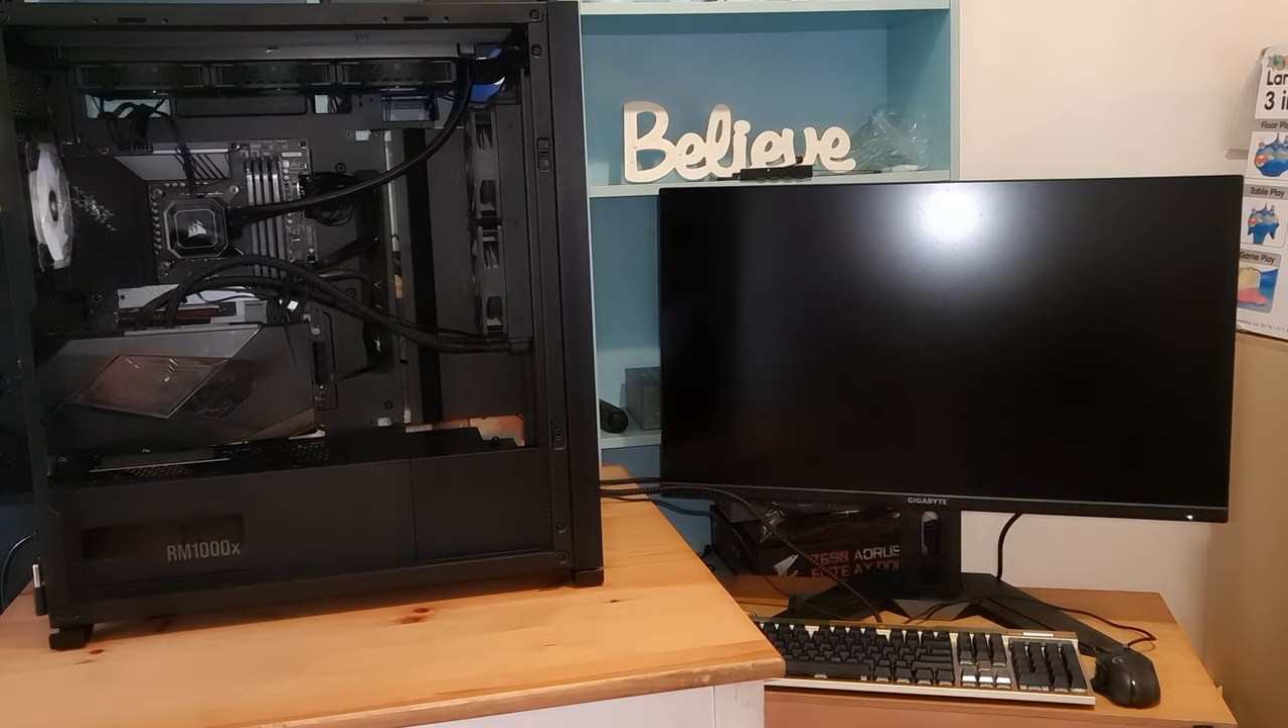I haven't bothered putting any of the doors on just yet.